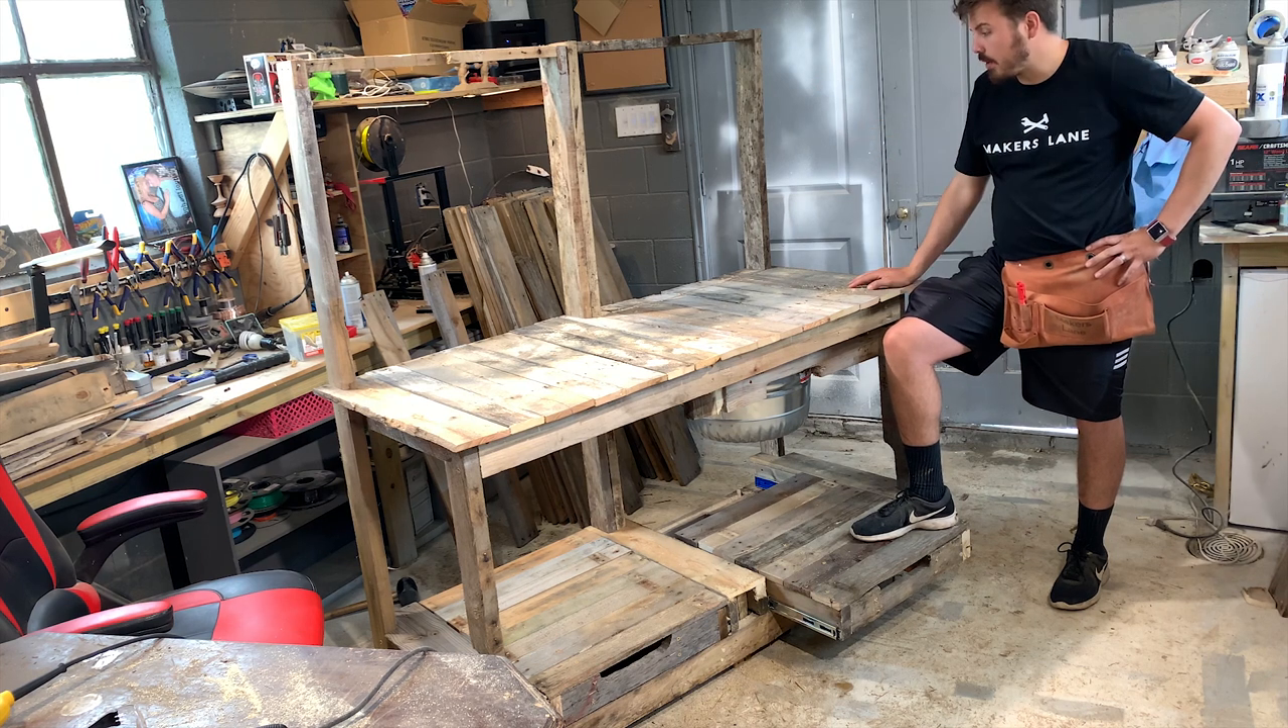Now we got planks laid. The next thing we need to do is build the shelves.